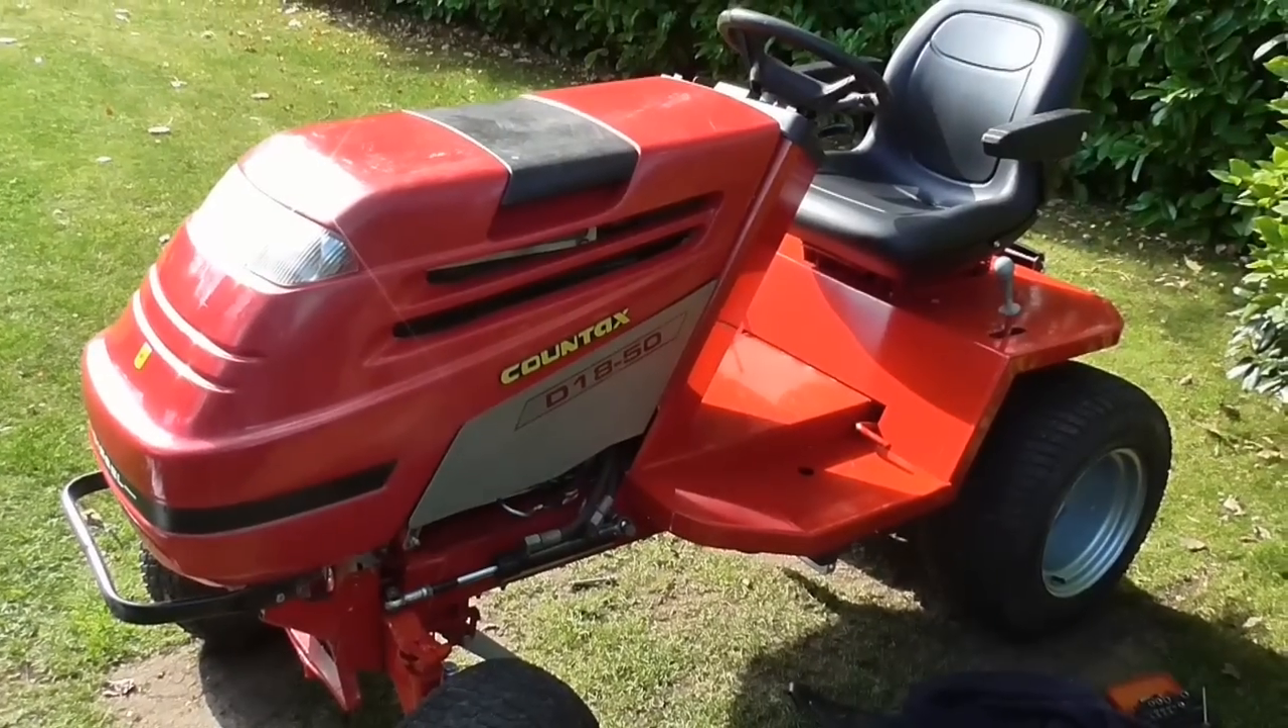Right, that's the seat on and it's looking quite good.